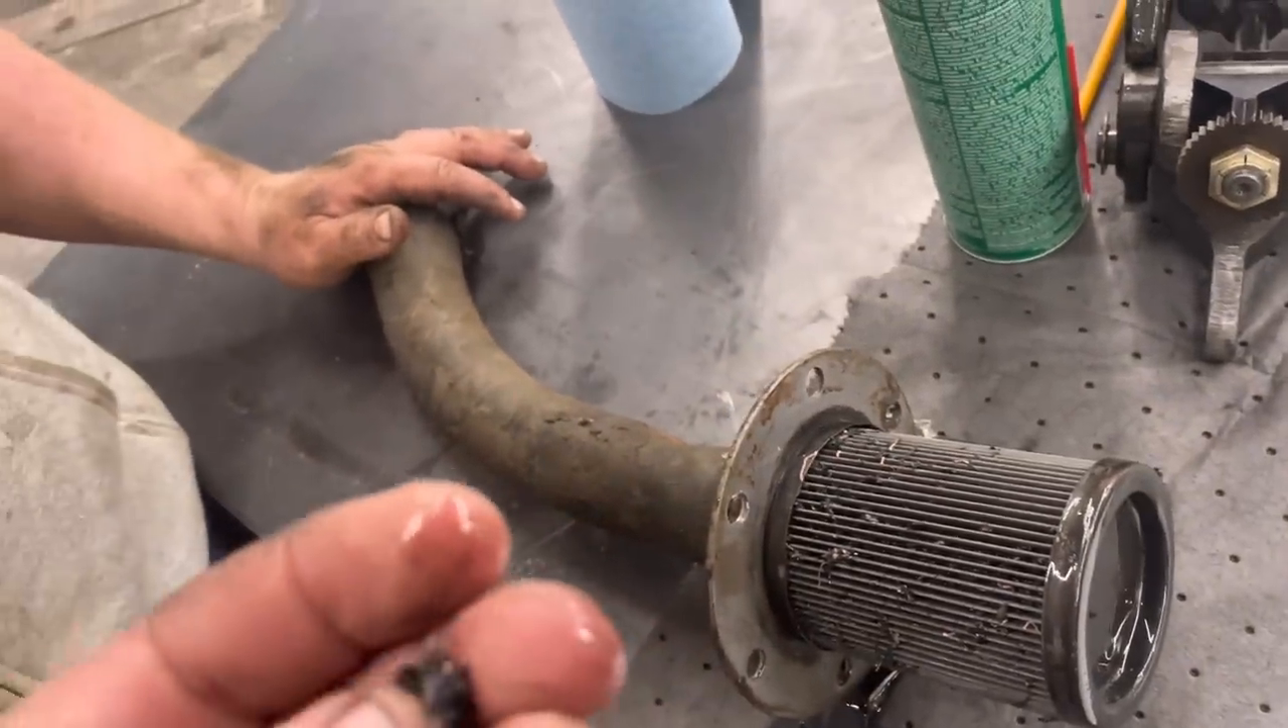Alright, Kevin just pulled the suction screen hose out from way down in the depths of the transmission.